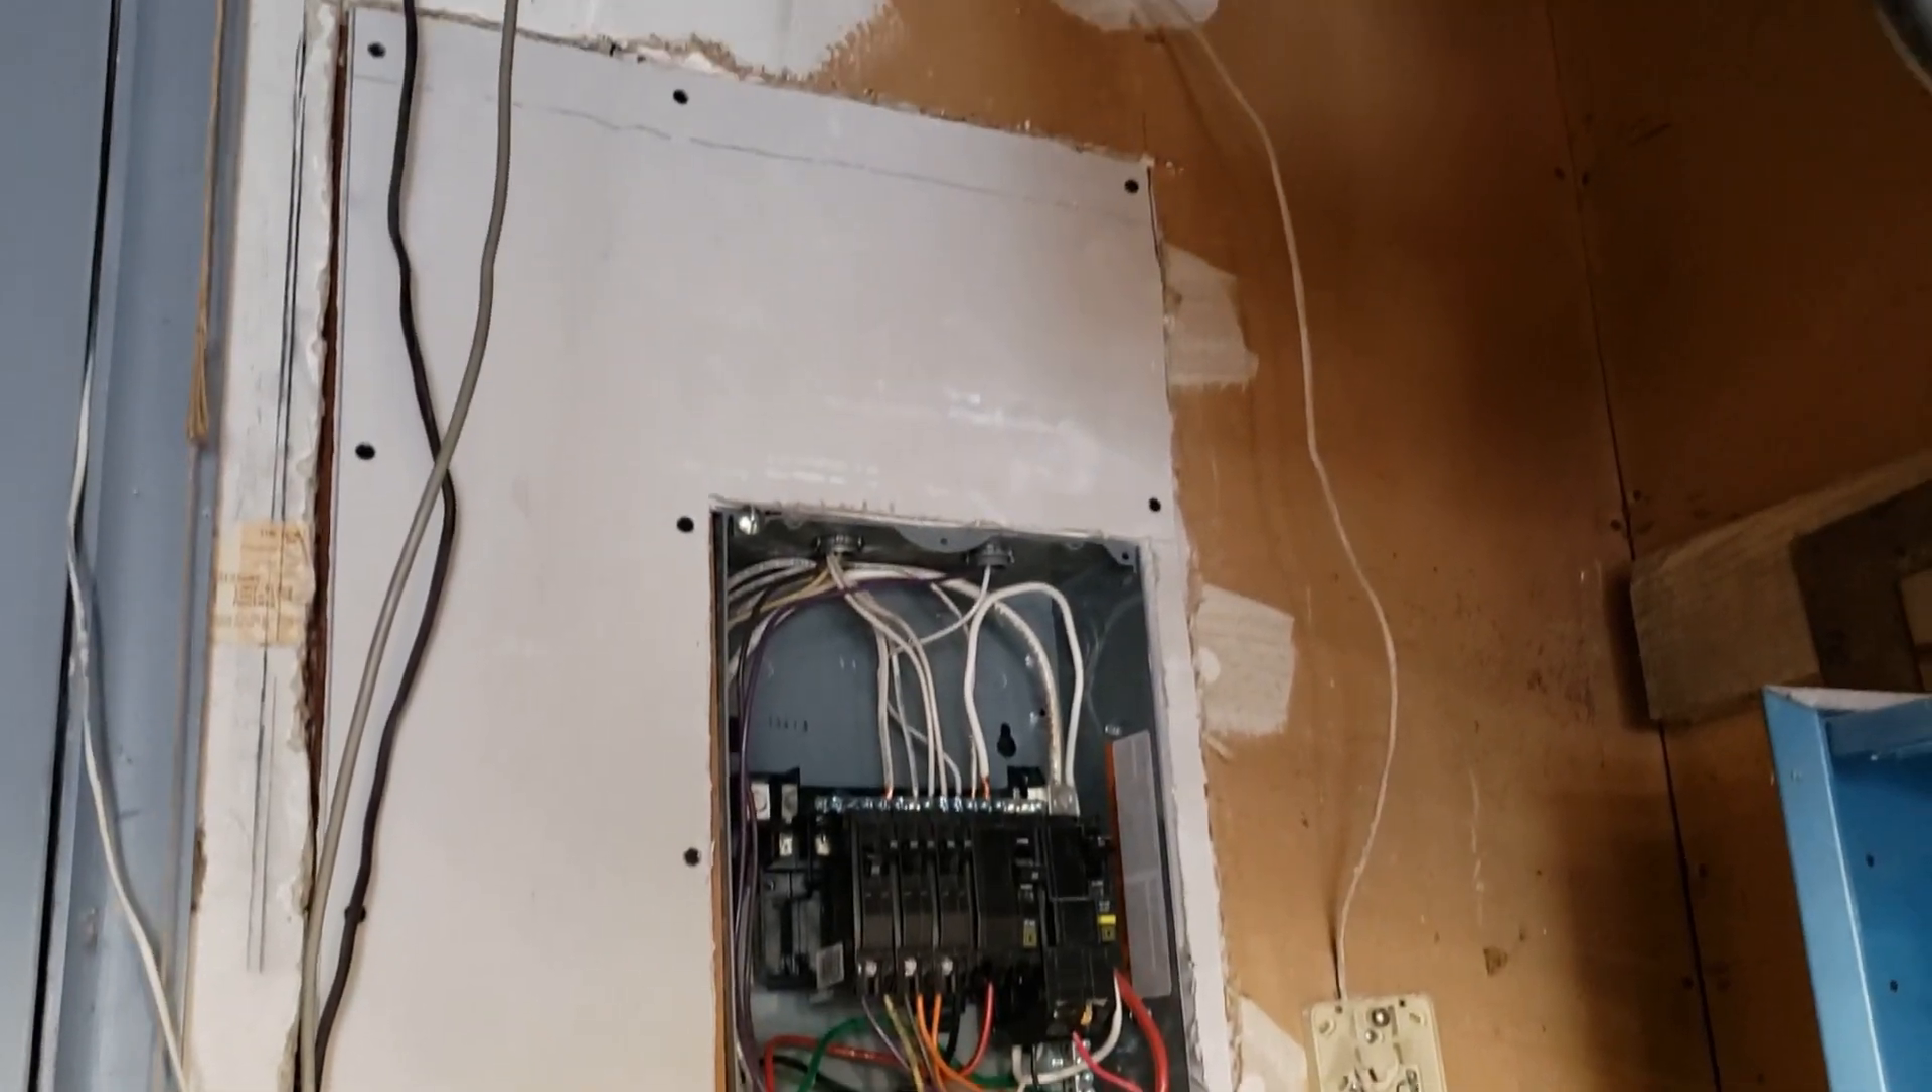All right, so now we've got the drywall up. We still have to patch the seams, but it's starting to look a little better.